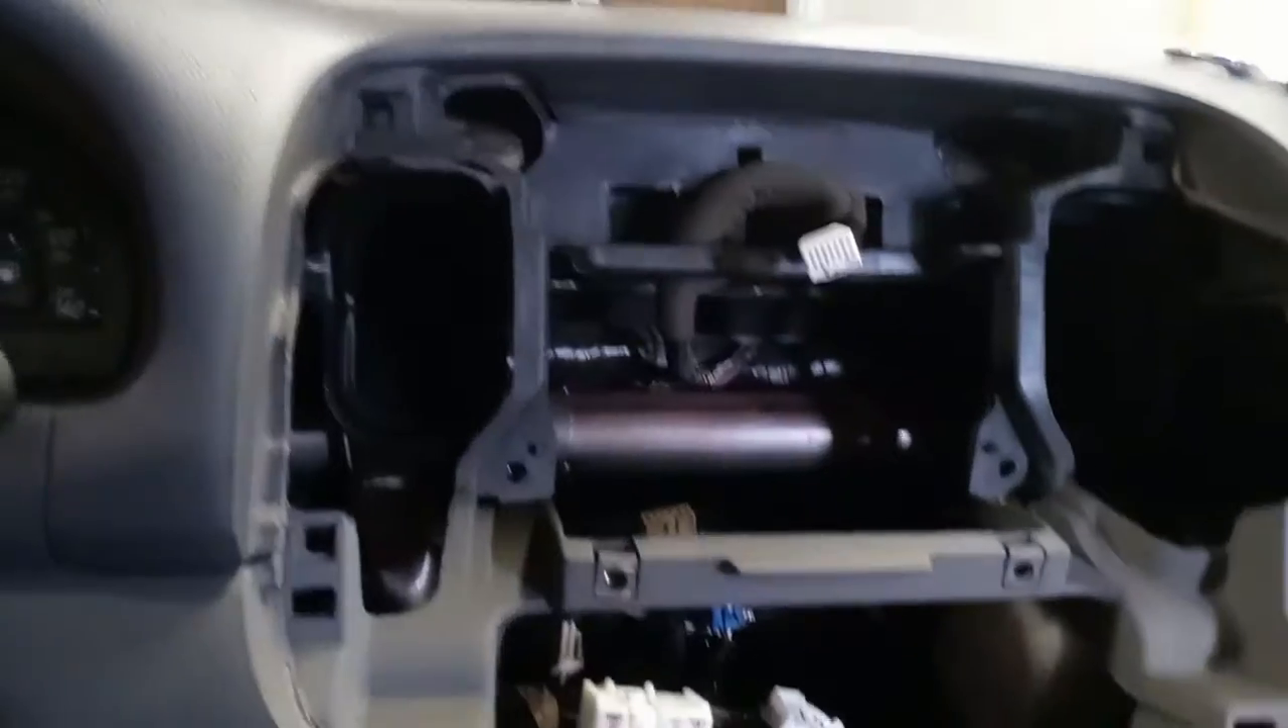You can see I got the radio out I got the panel that goes around the radio out and I got my HVAC out.